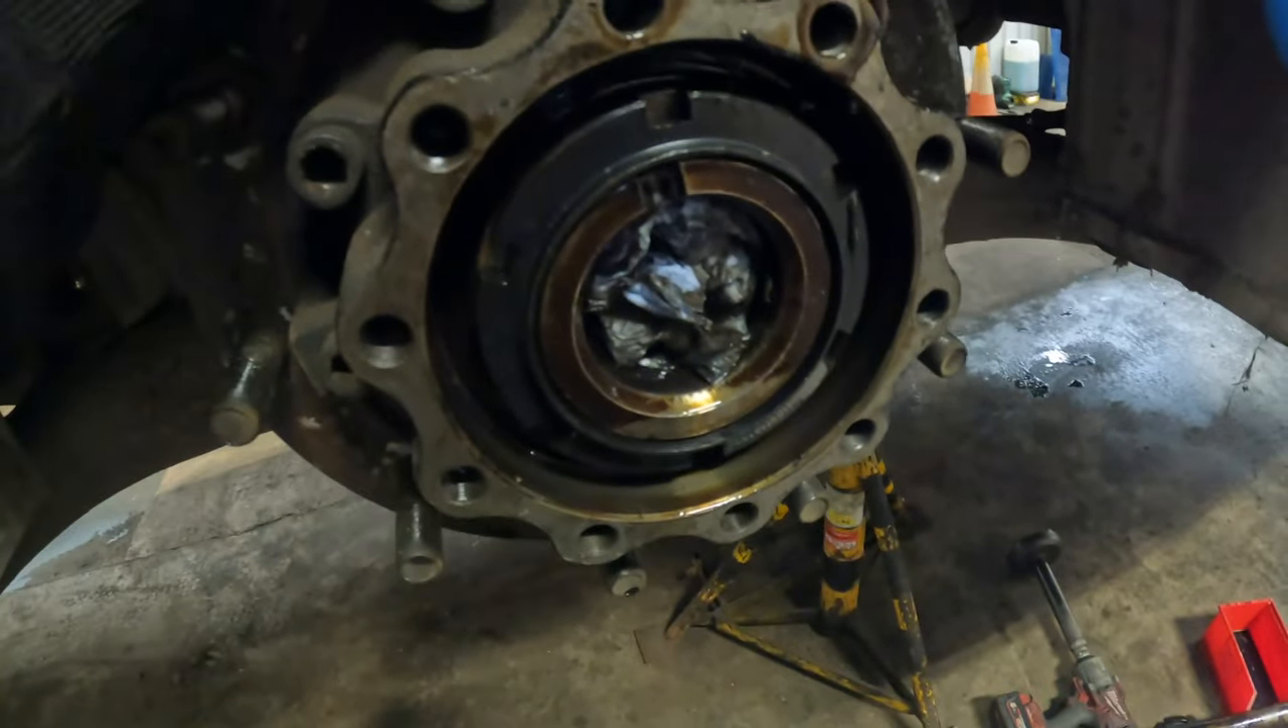So that's the hub back on.